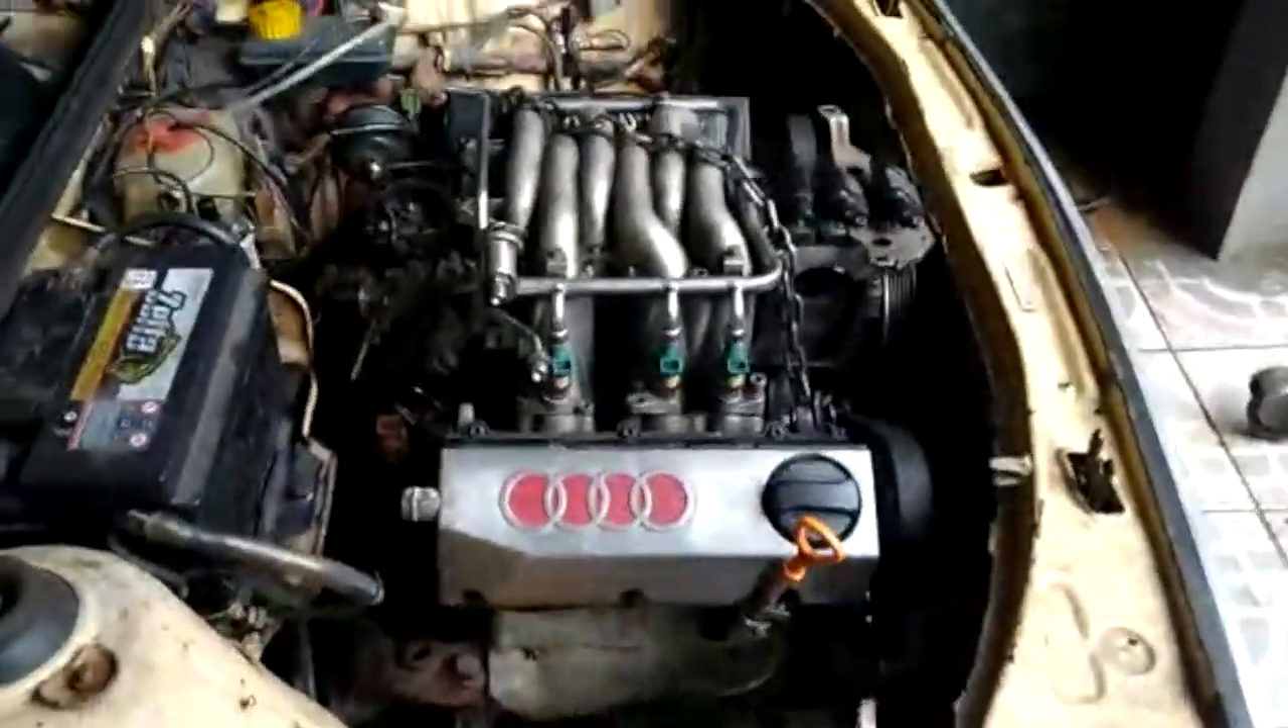Tá aí, ó Motor no lugar Pré-montado, né.